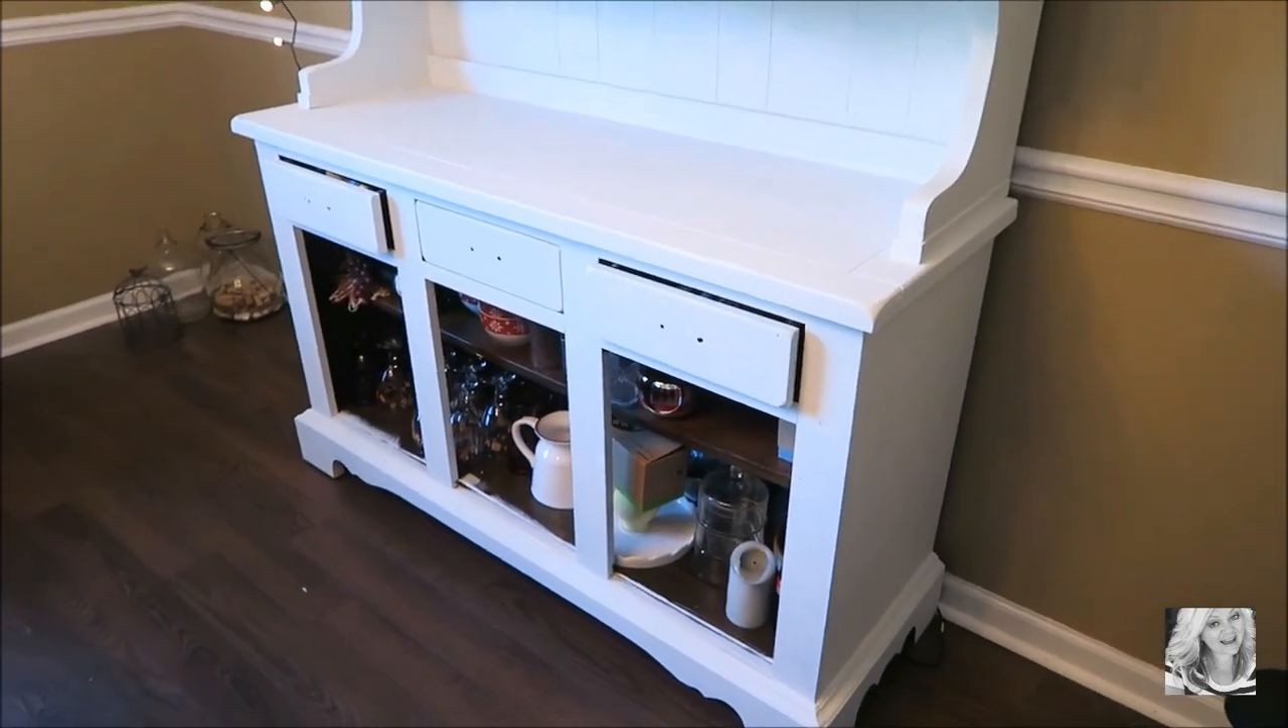I just have to put the doors on.